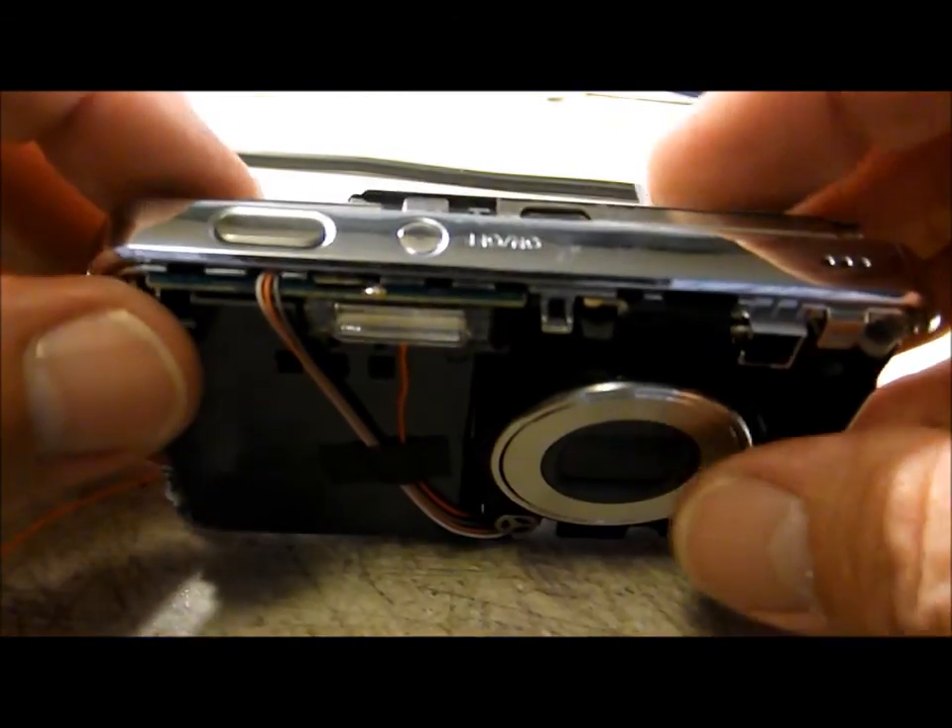As you can see I've got my top trim bar back on and right in this location right here you'll notice I have my power my common and my shutter wire coming out right here between these two tabs.